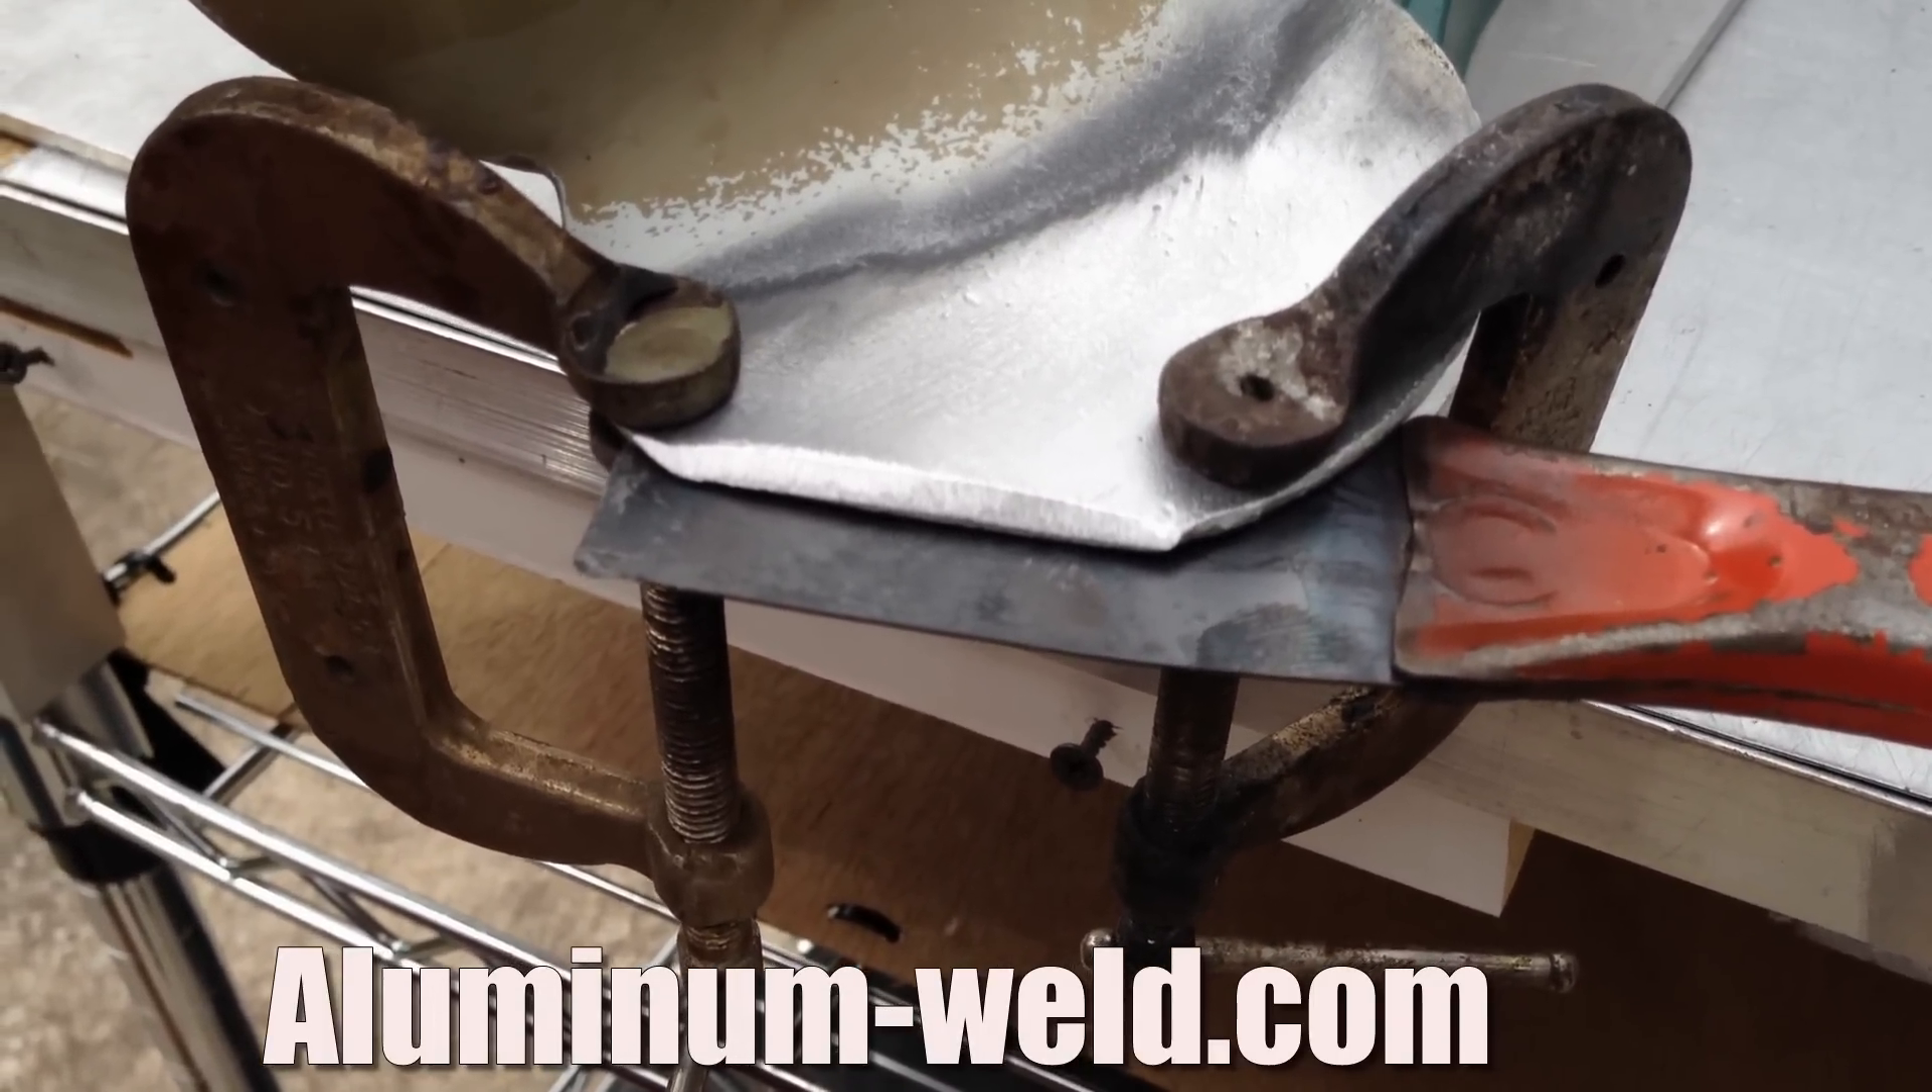Now I've also clamped just a regular steel scraper.